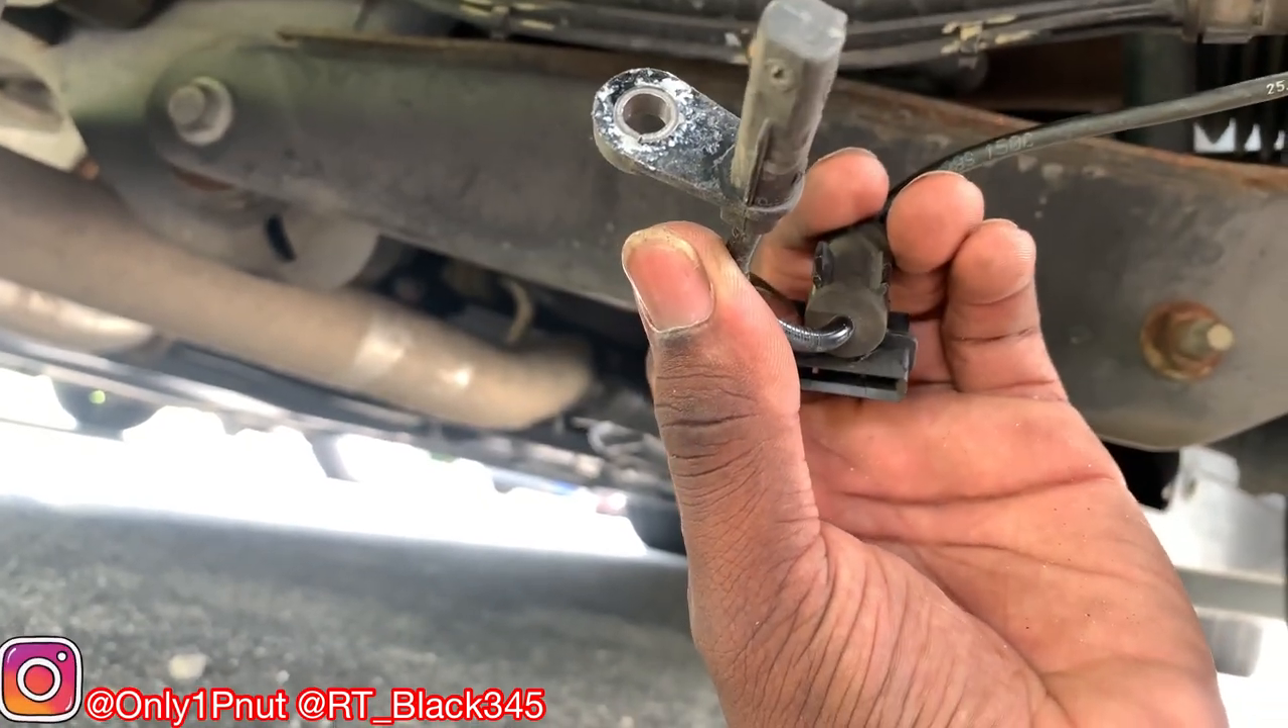So now I just got the sensor out.